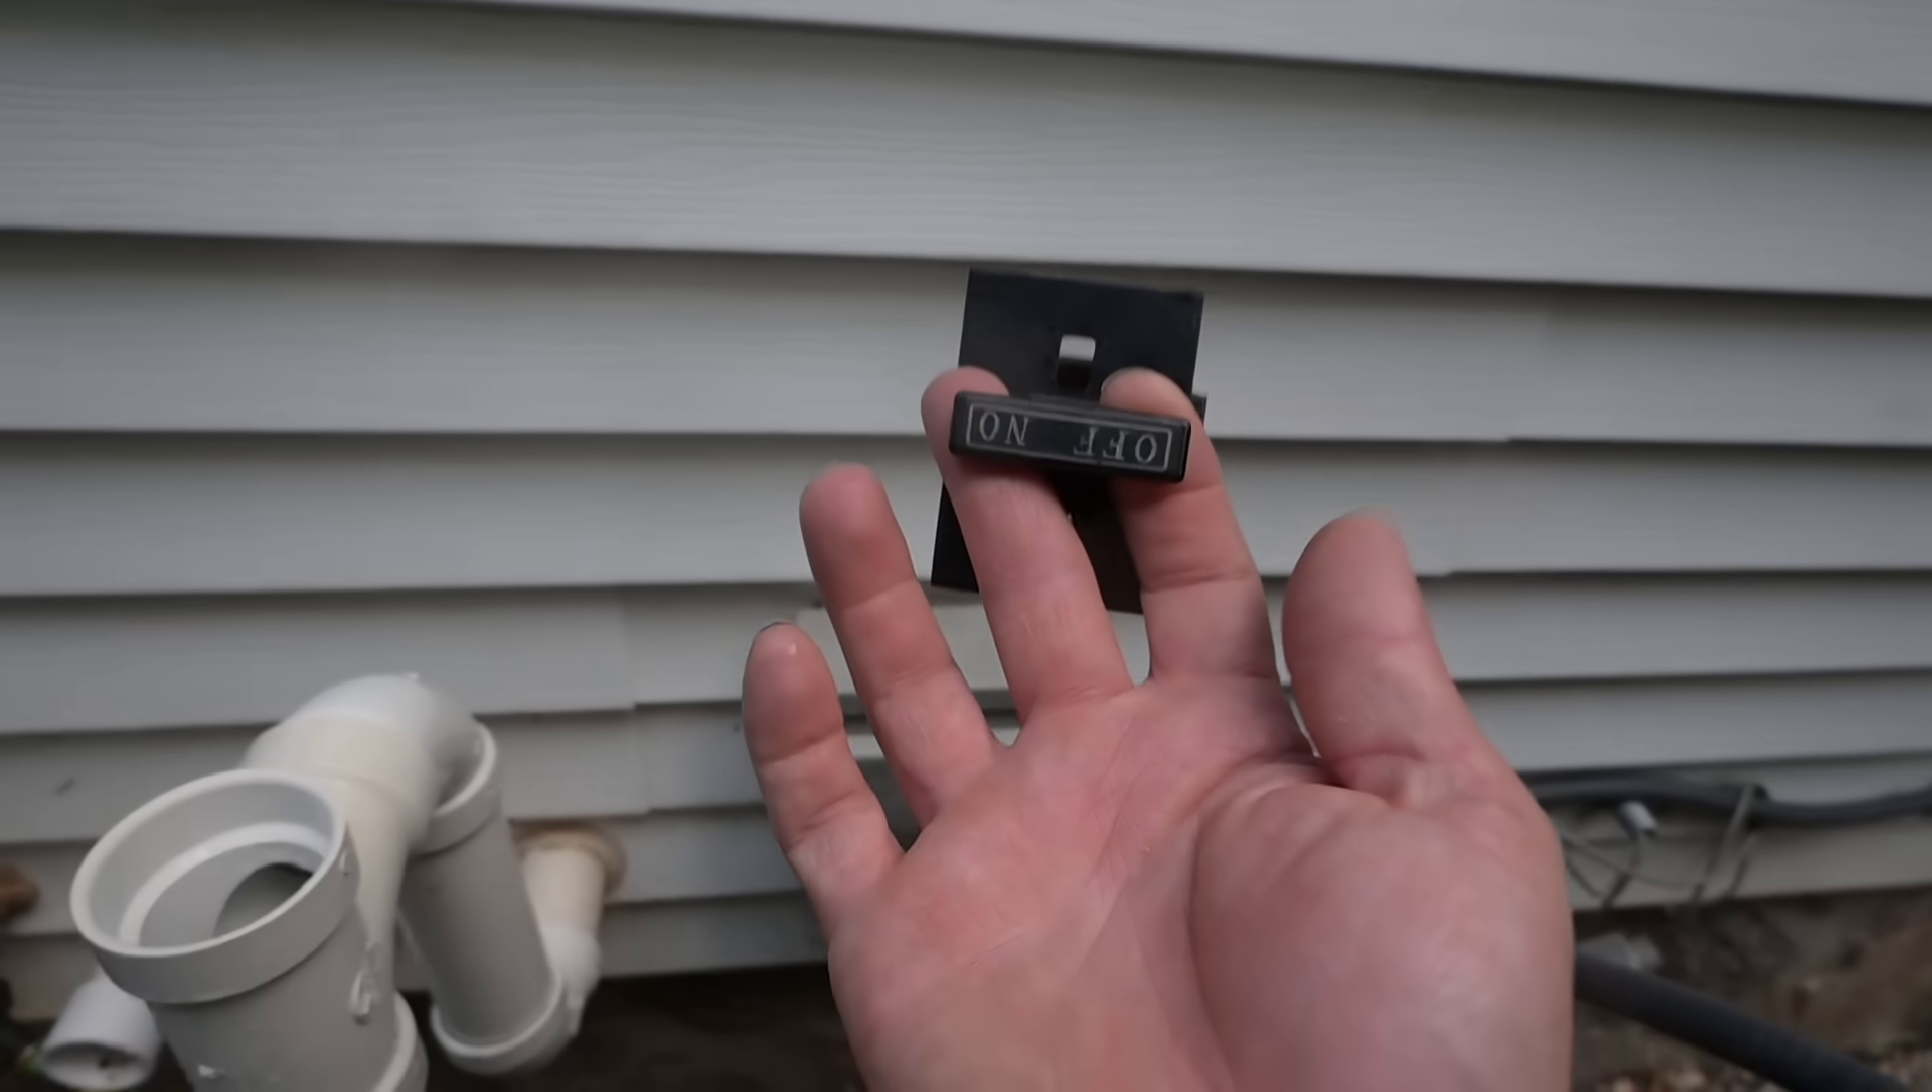We have our AC disconnect pulled out, obviously.